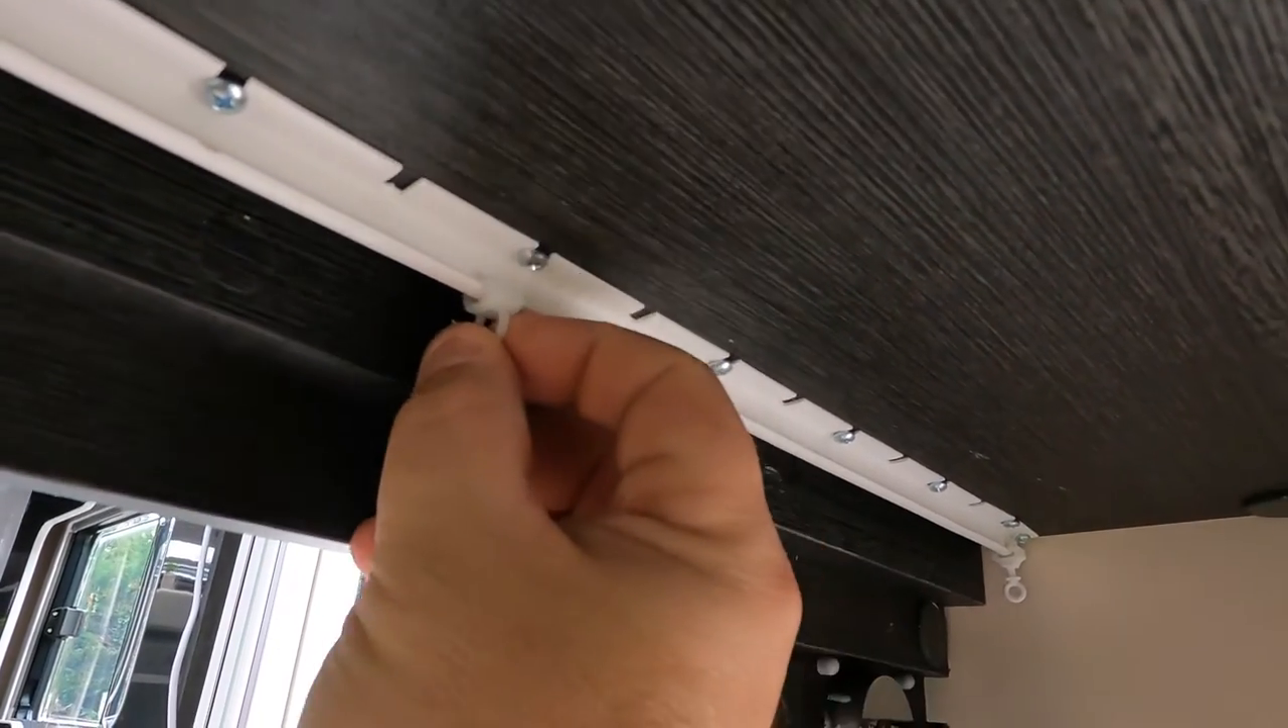Donc là vous pouvez voir que mon rail est posé tout simplement.